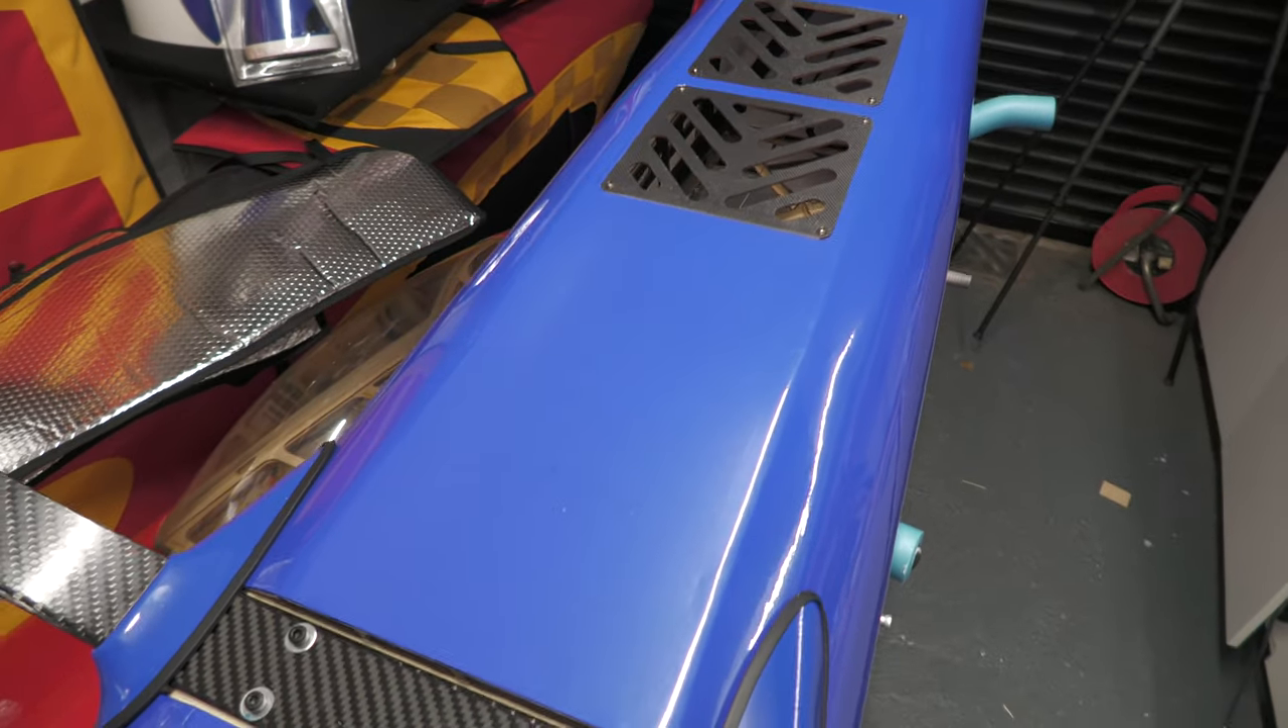There we go, both vents in.